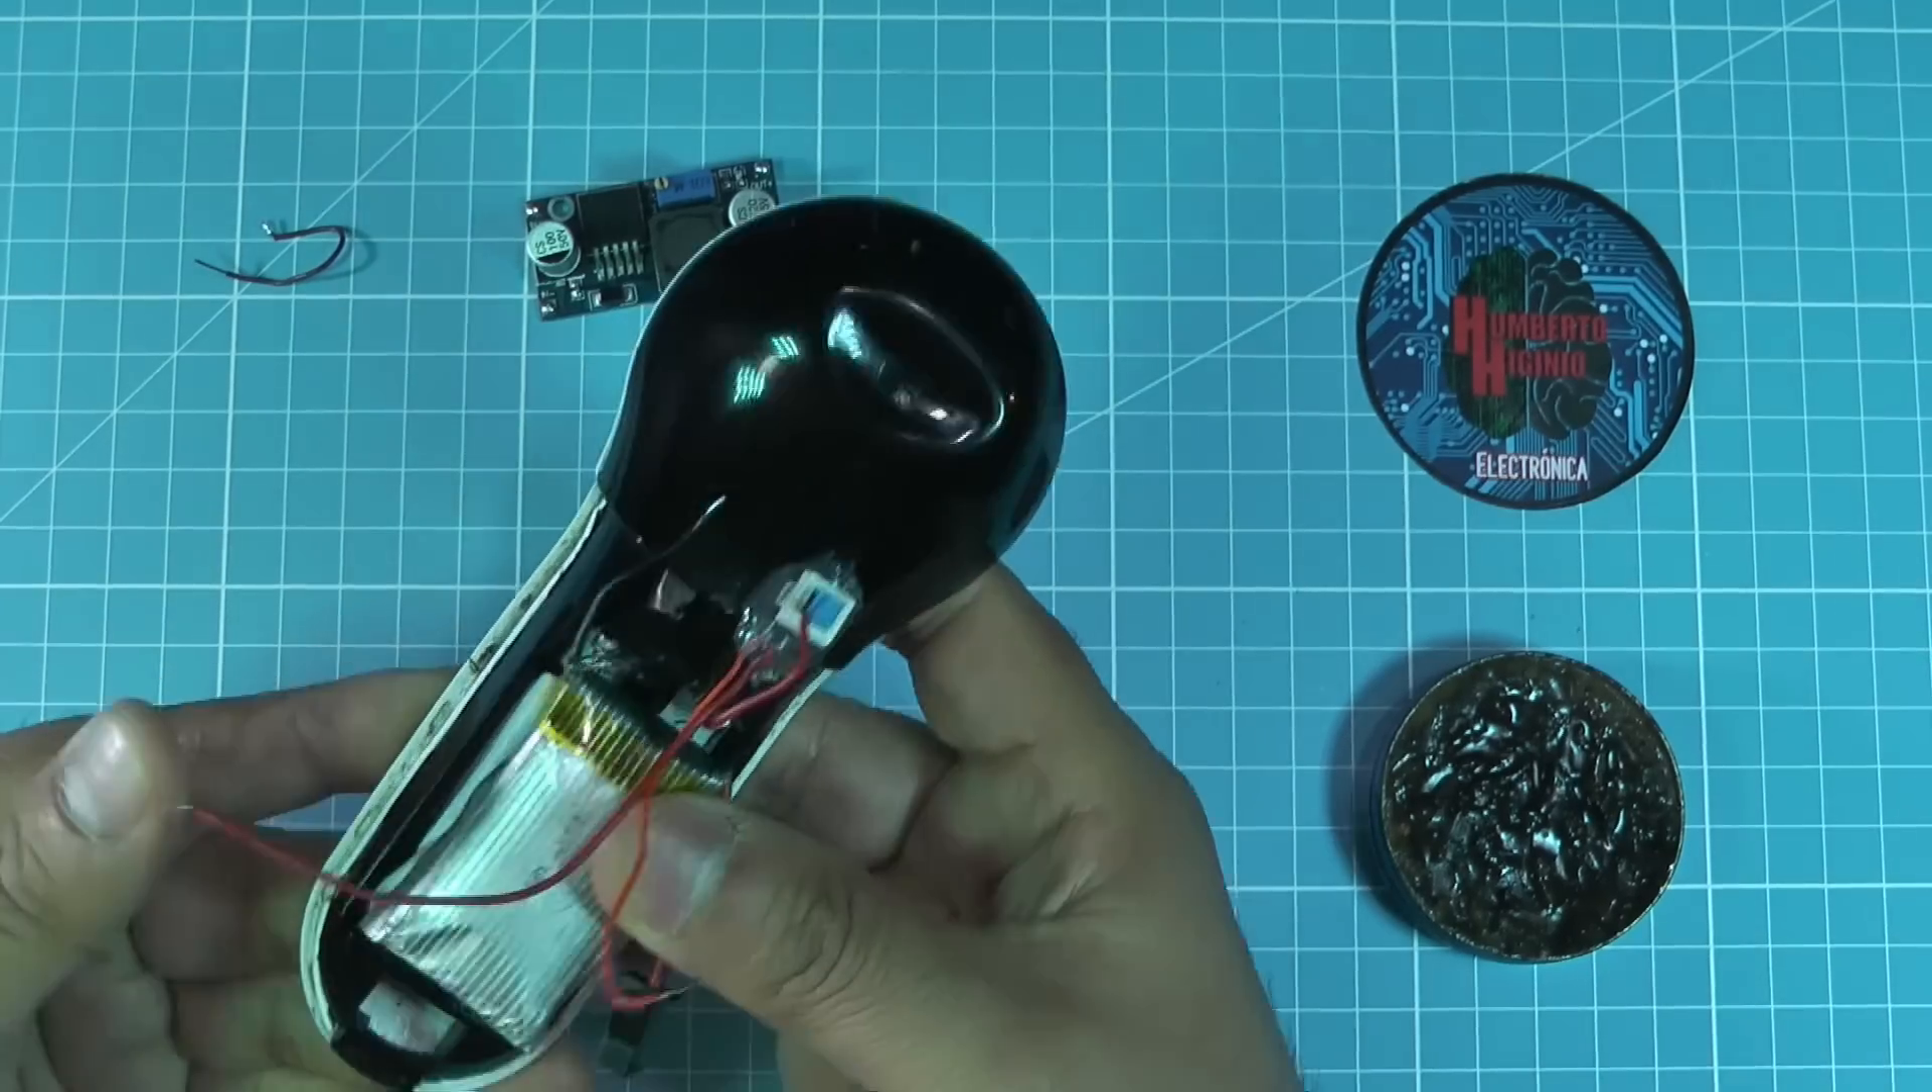Esta batería lipo lo vamos a poner así por acá quedó bastante bien.